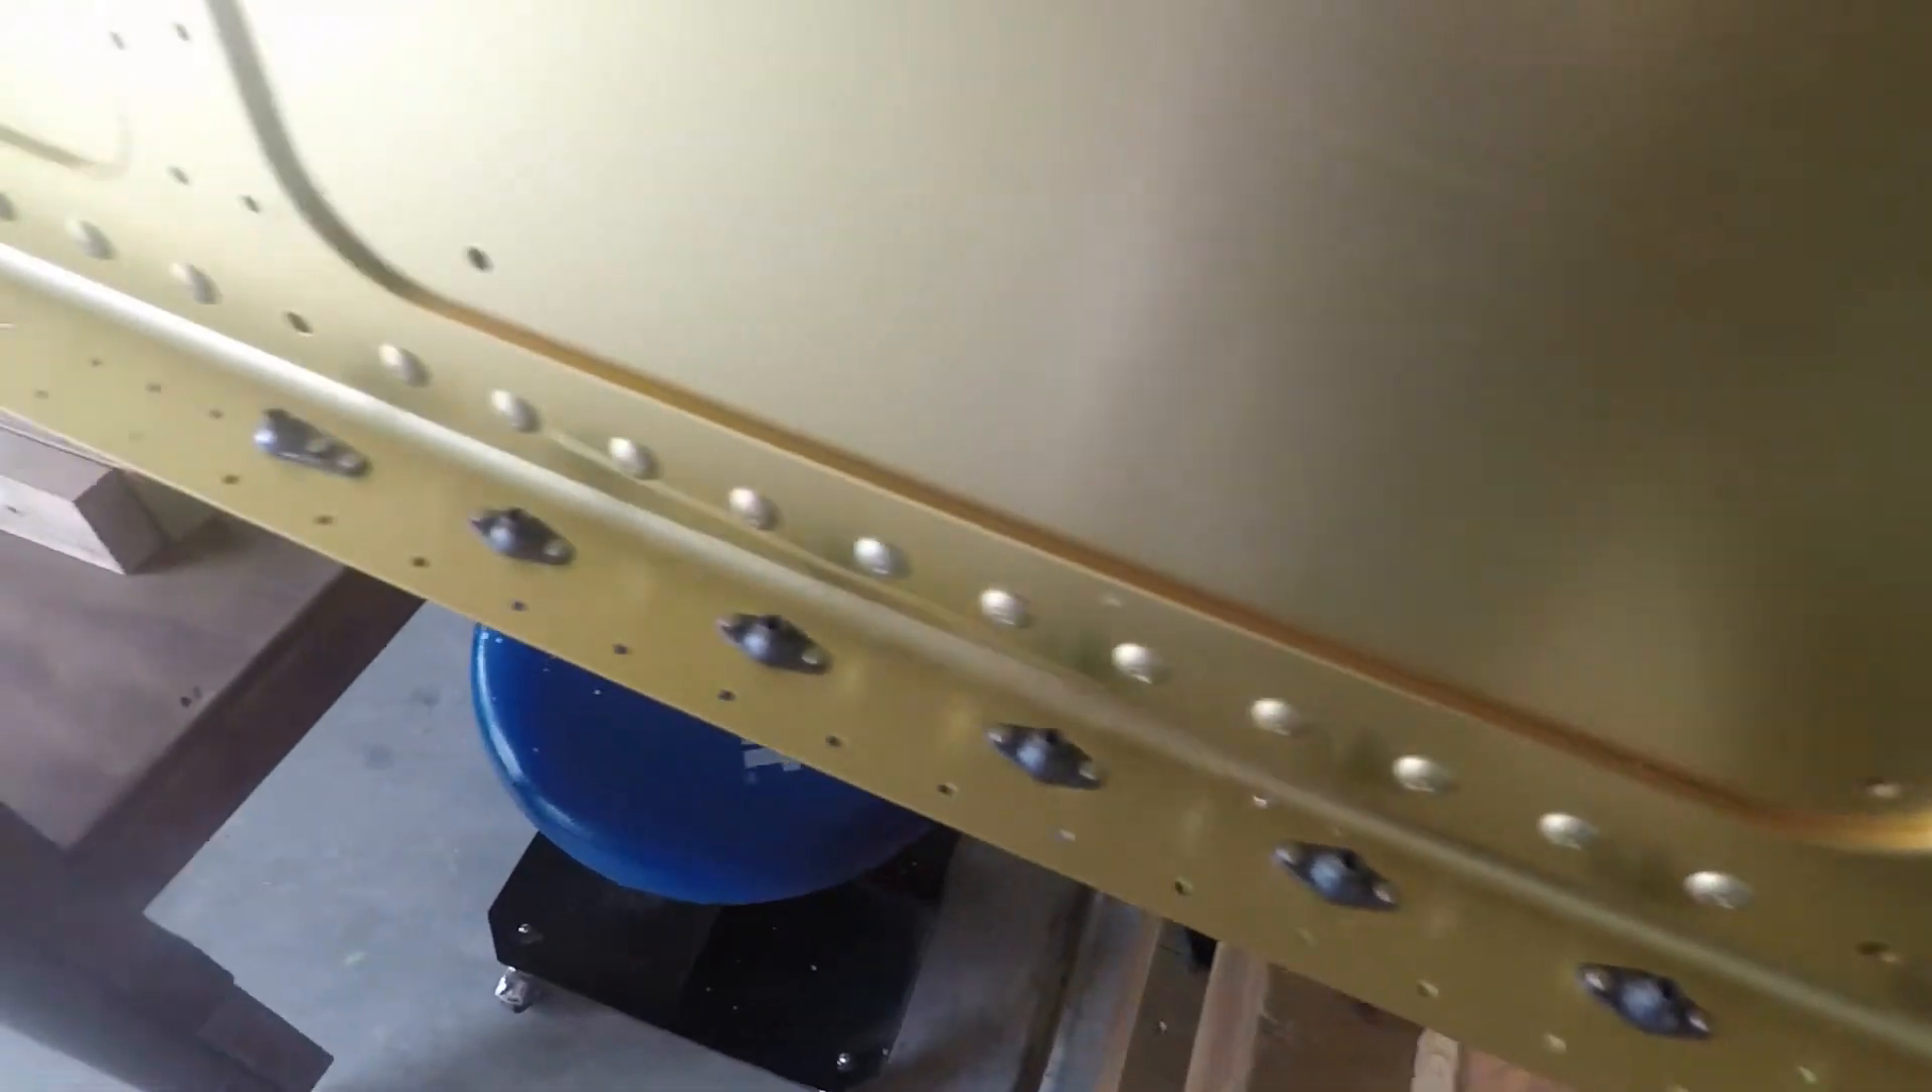We've got all of the nut plates installed, as you can see there.